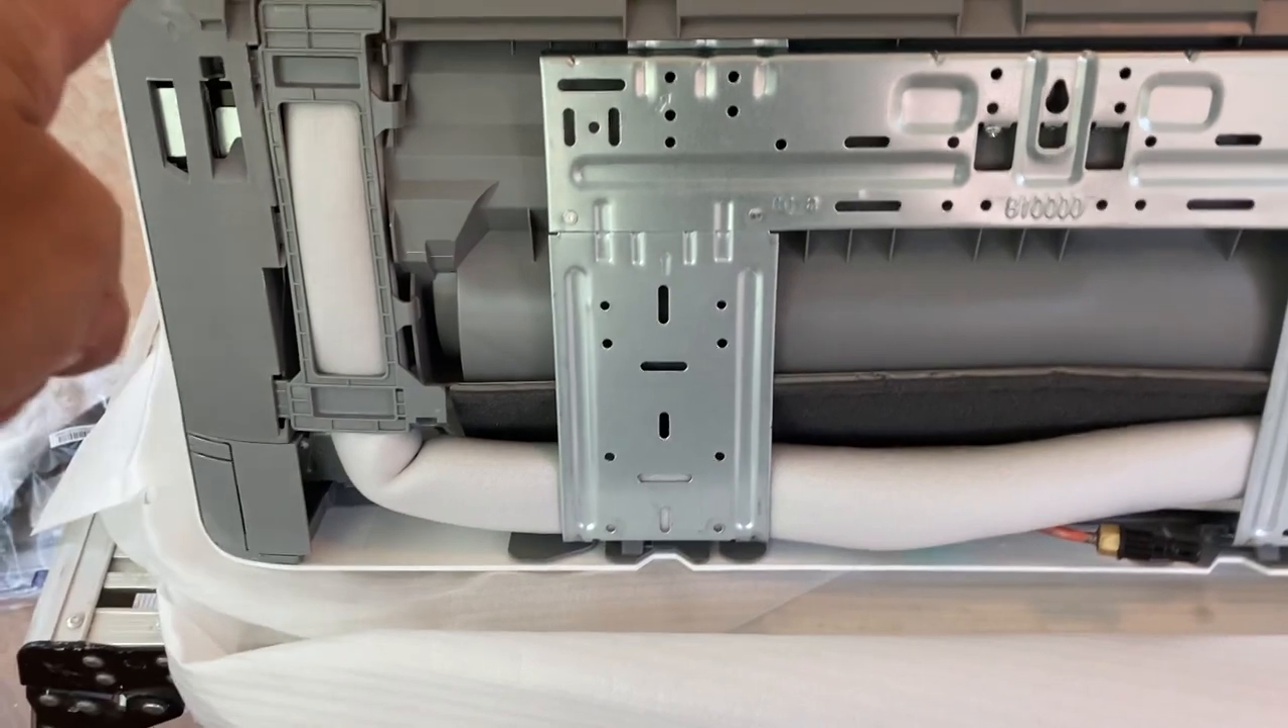So the back of this you can see the line sets in here I haven't taken anything off yet to pull those out.